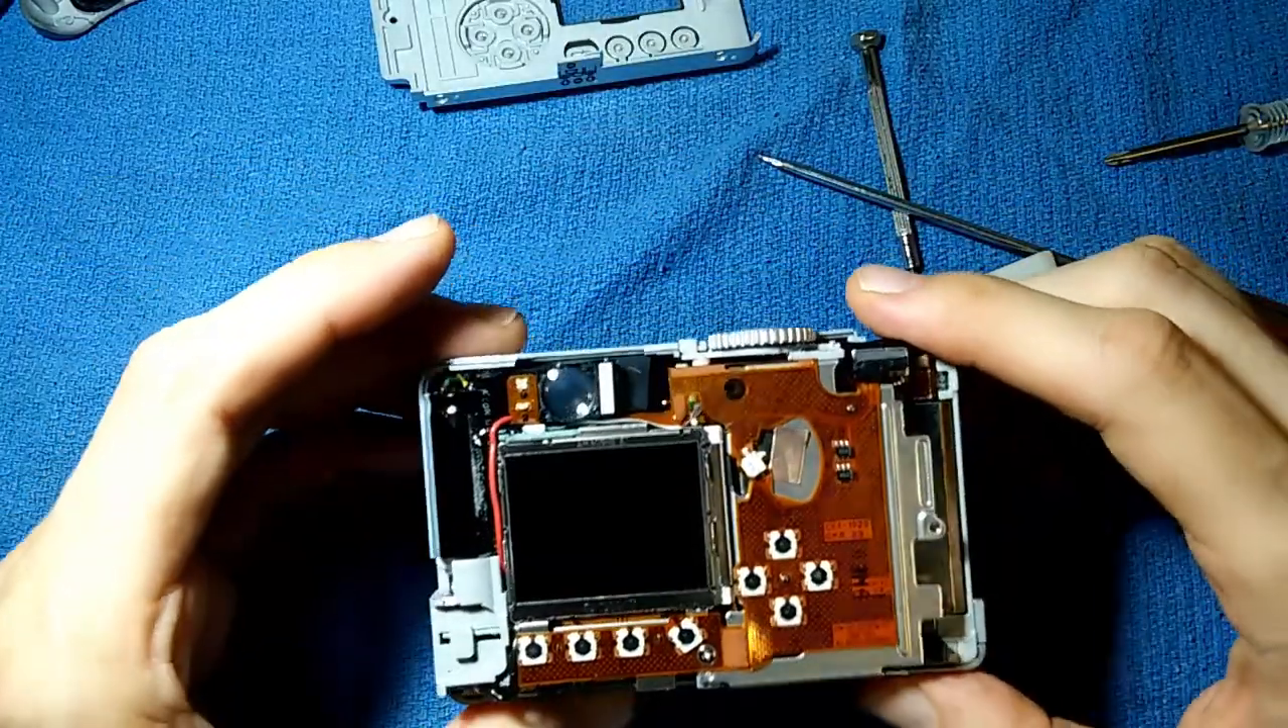And now we have the back exposed.